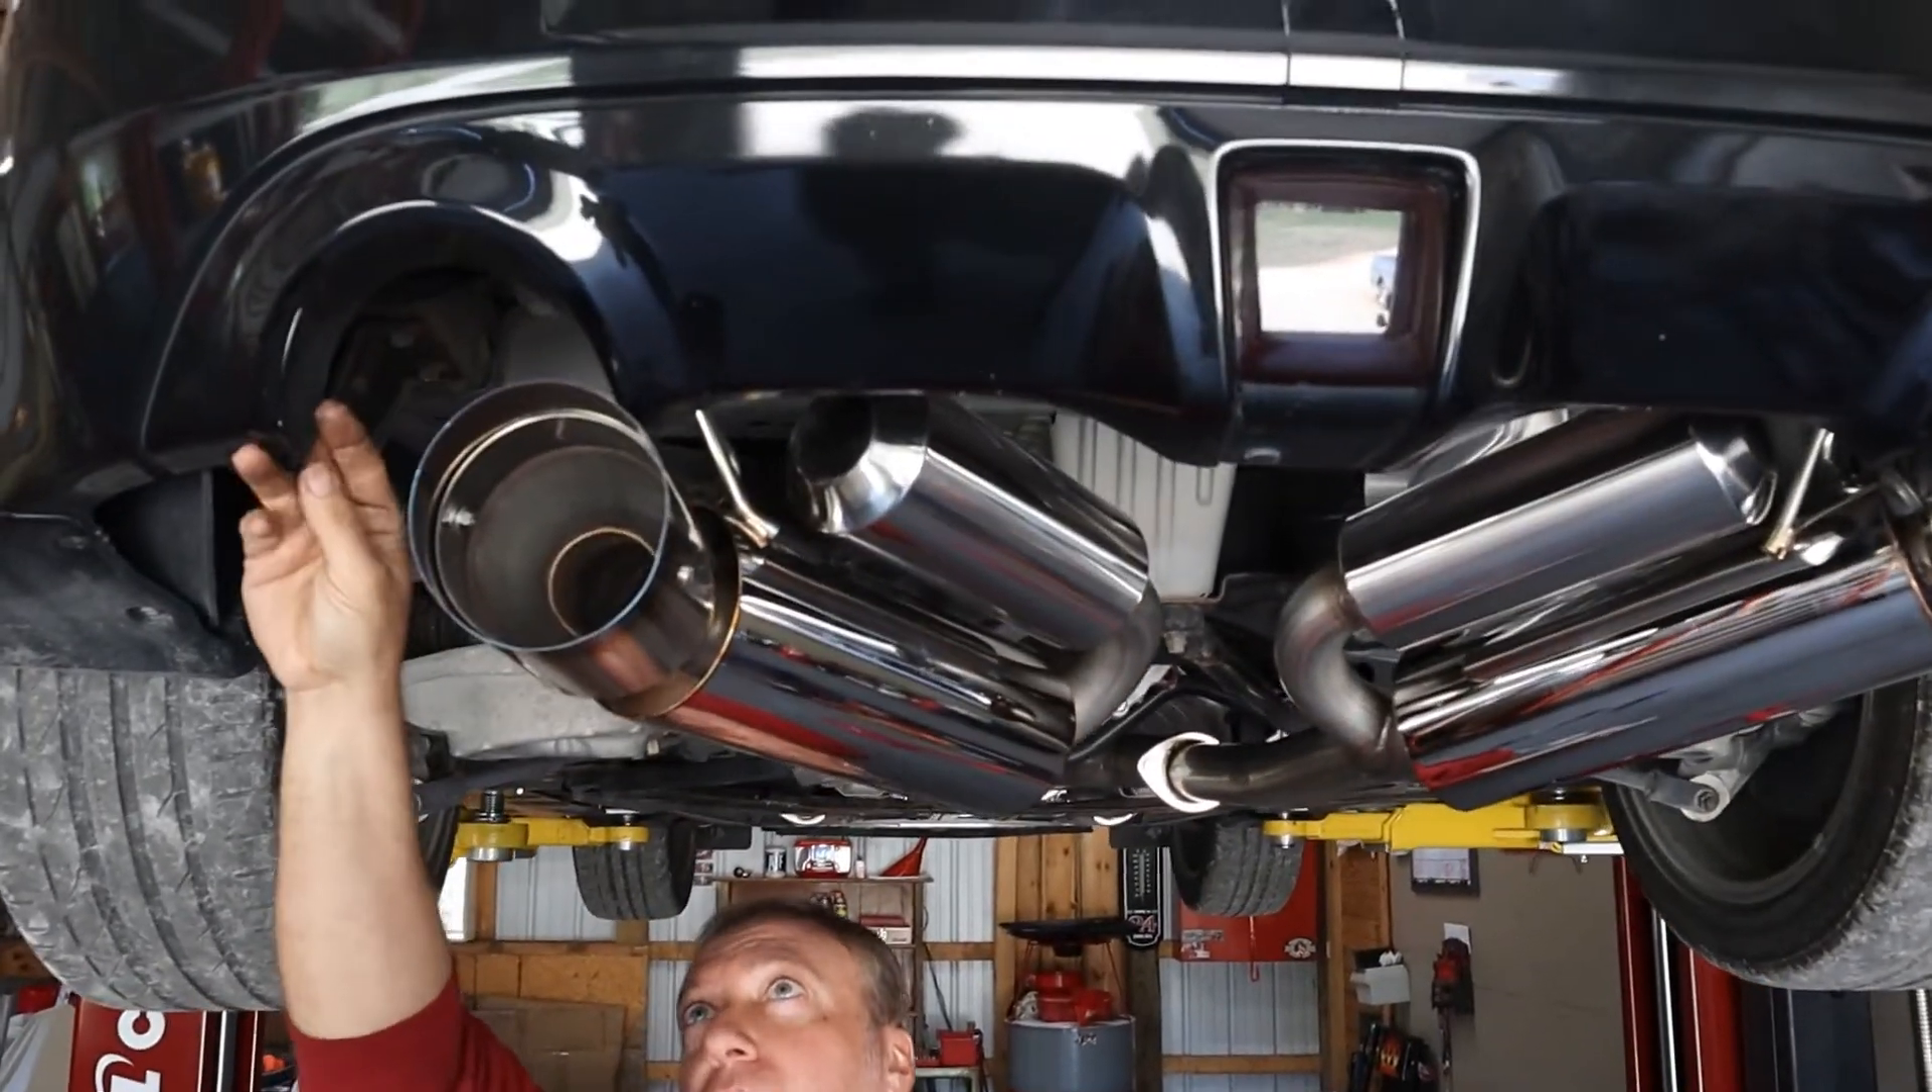Okay, we mocked up the tailpipes and mufflers on the back. And as you can see, they're not centered with the cutouts on the rear bumper.